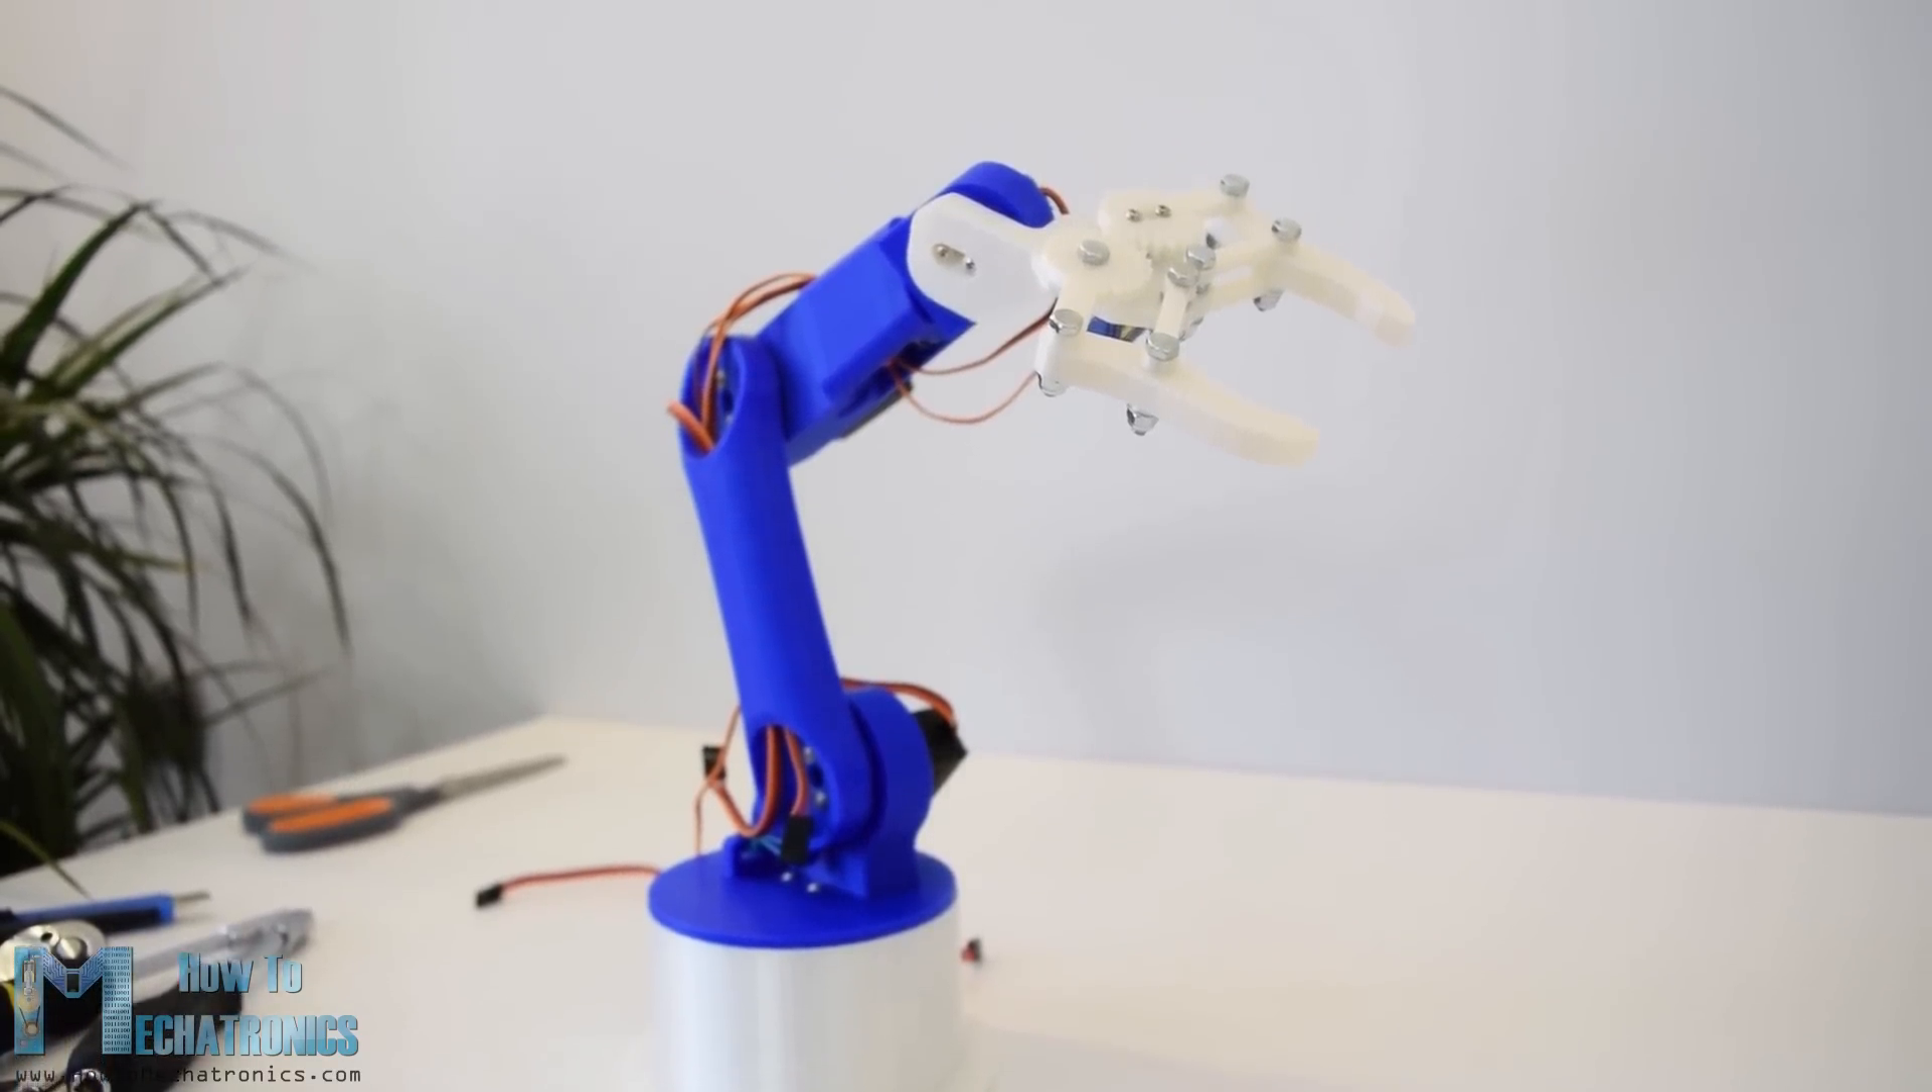Finally I attached the gripper mechanism onto the last servo and the robot arm was completed.